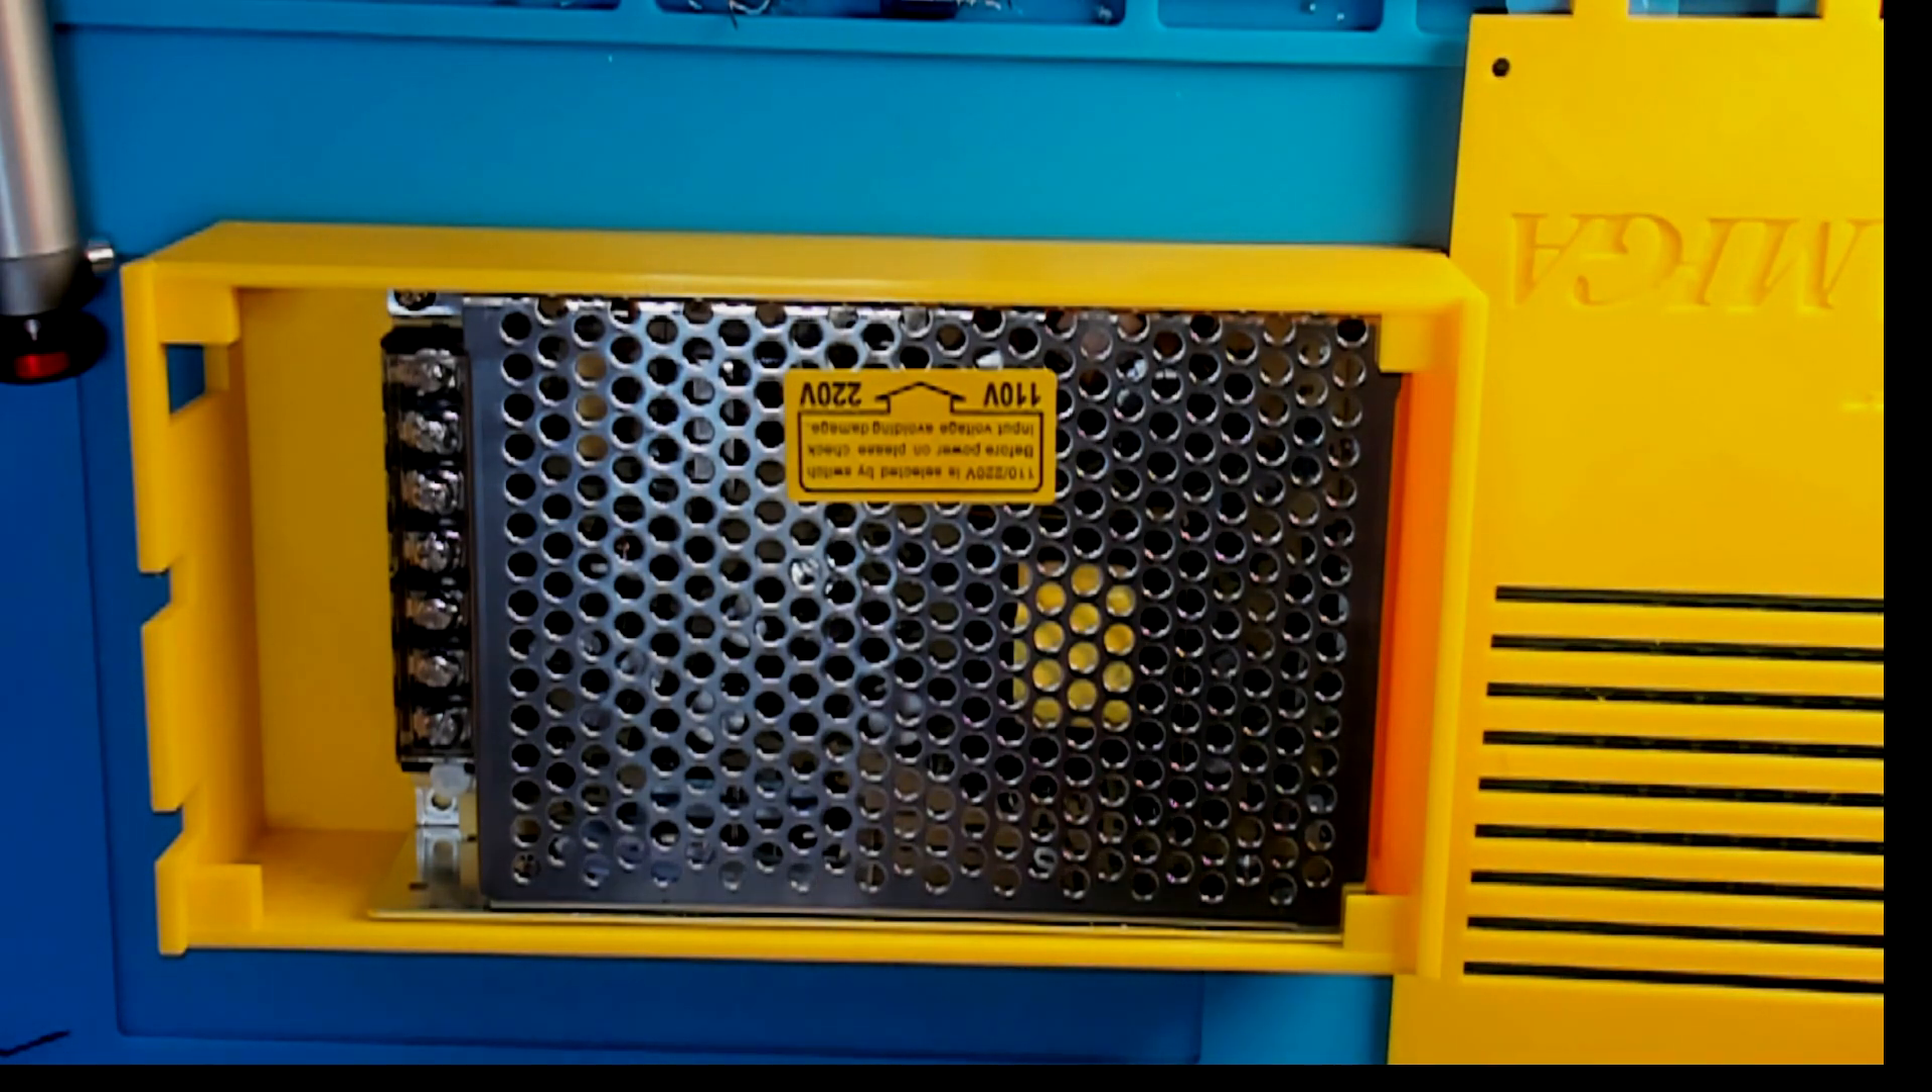The power supply fits in as it should just a little room for the wires so everything fits snug.